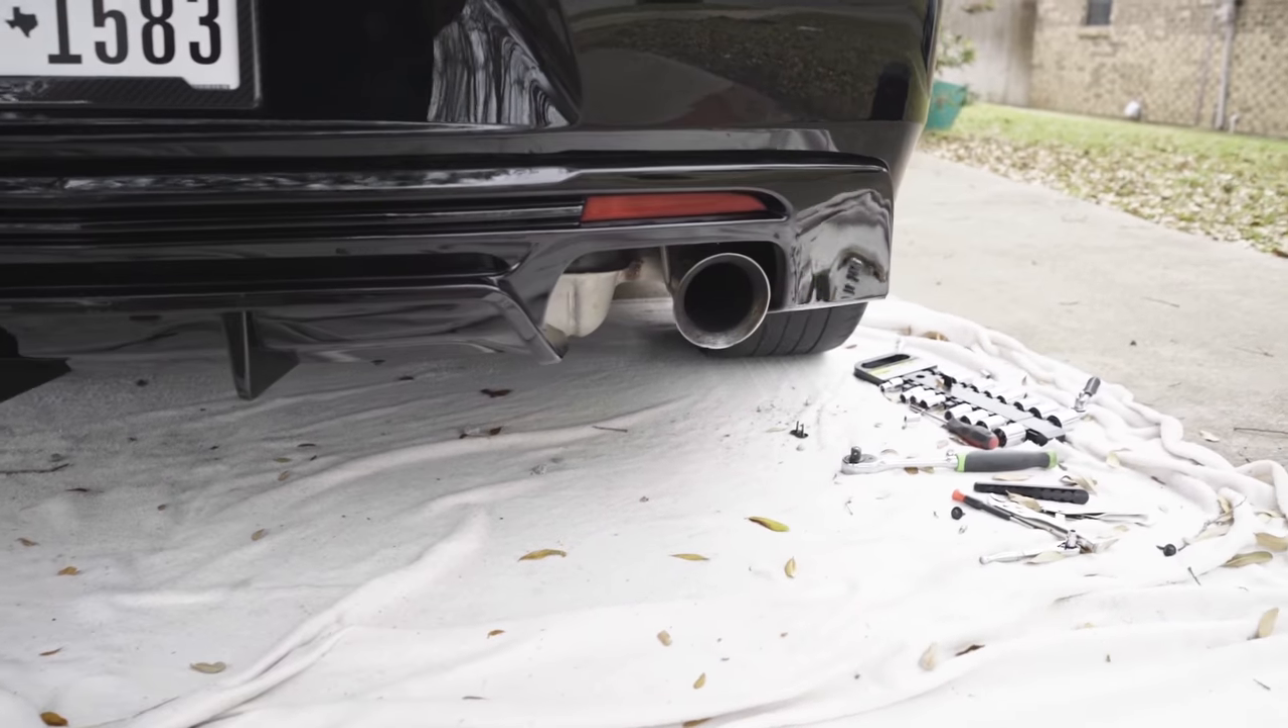There it is in all its glory without the quad exhaust on there yet.